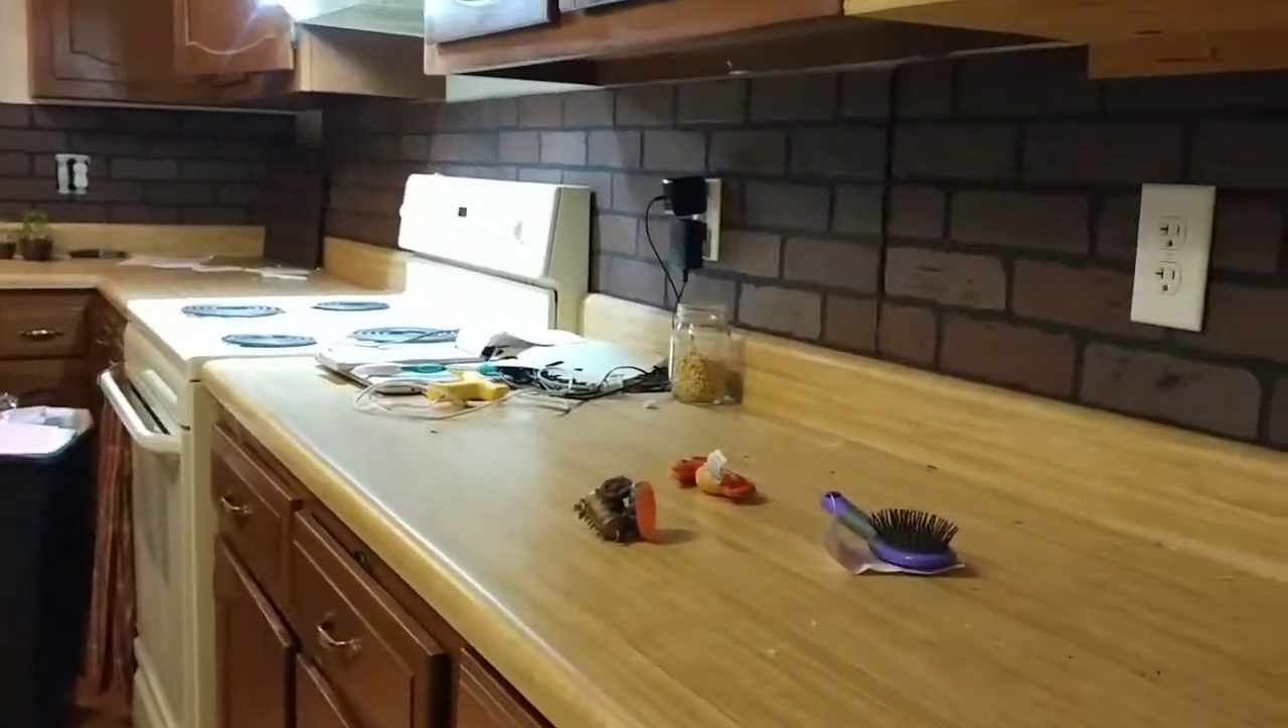Here's what the wall looked like once we got all the panels cut and placed.